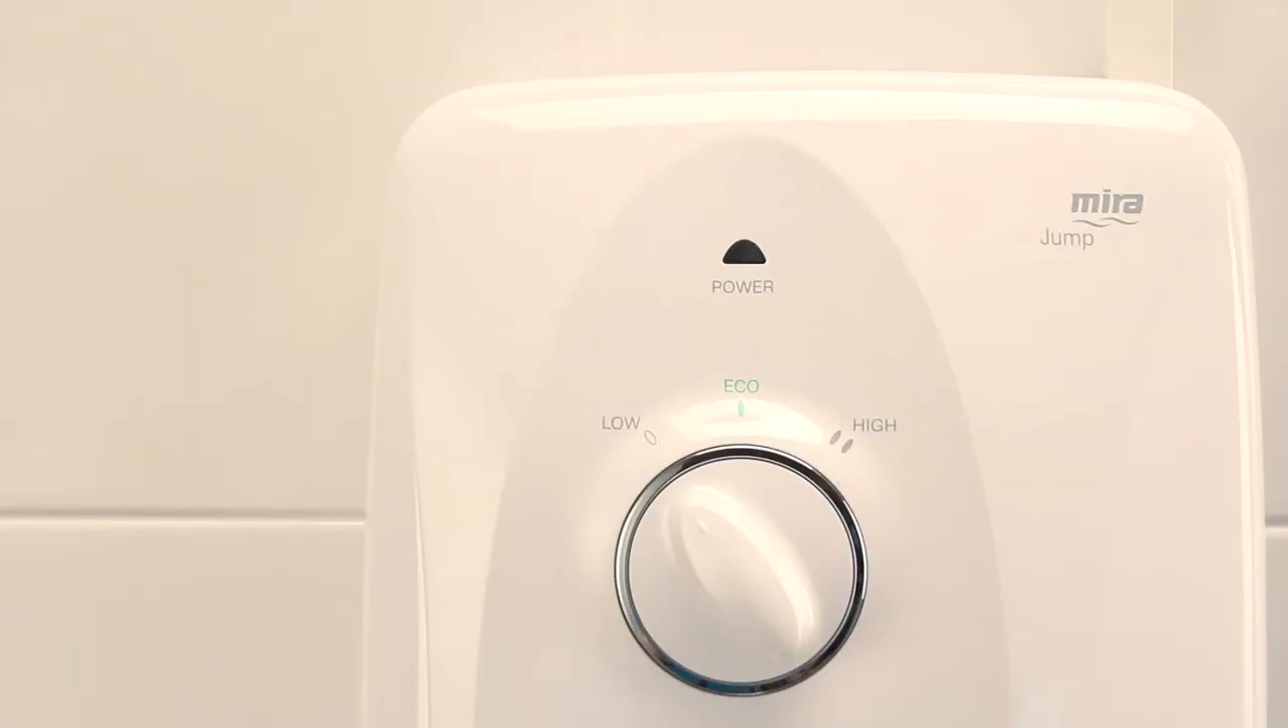Now we have fitted the shower unit, let's move on to the shower fittings.